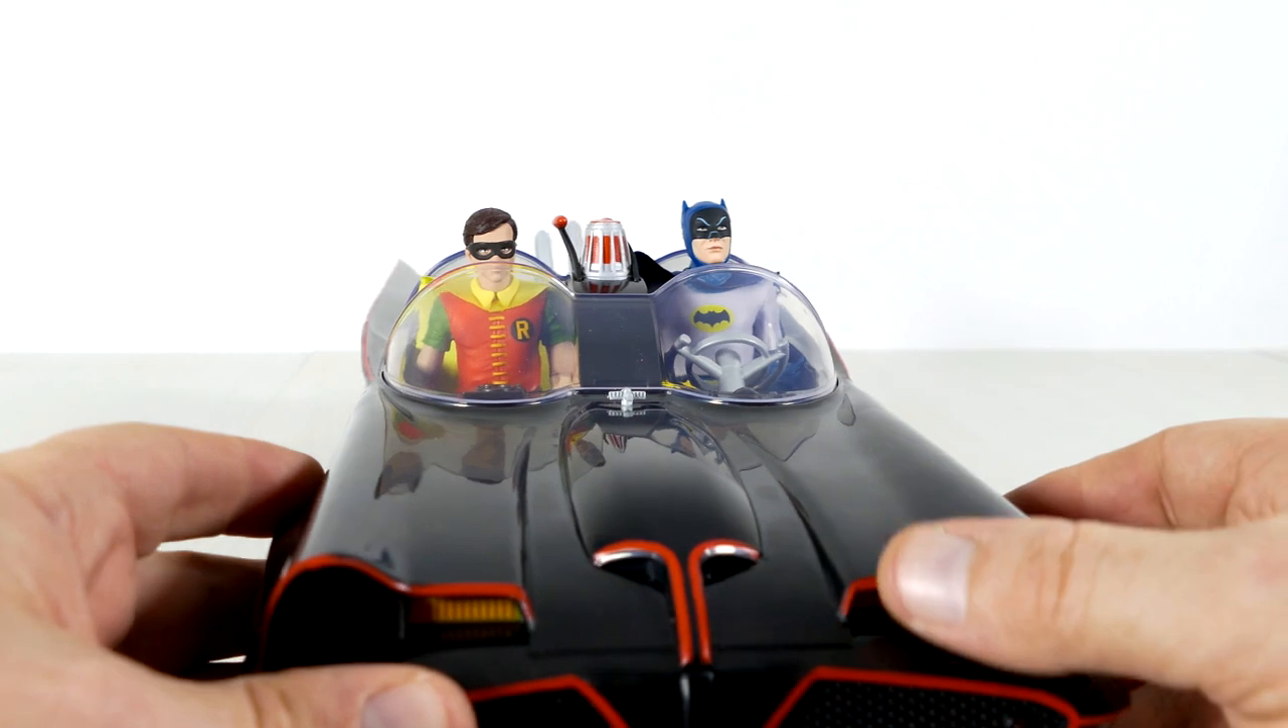Their heads stick out quite far above the windshield.